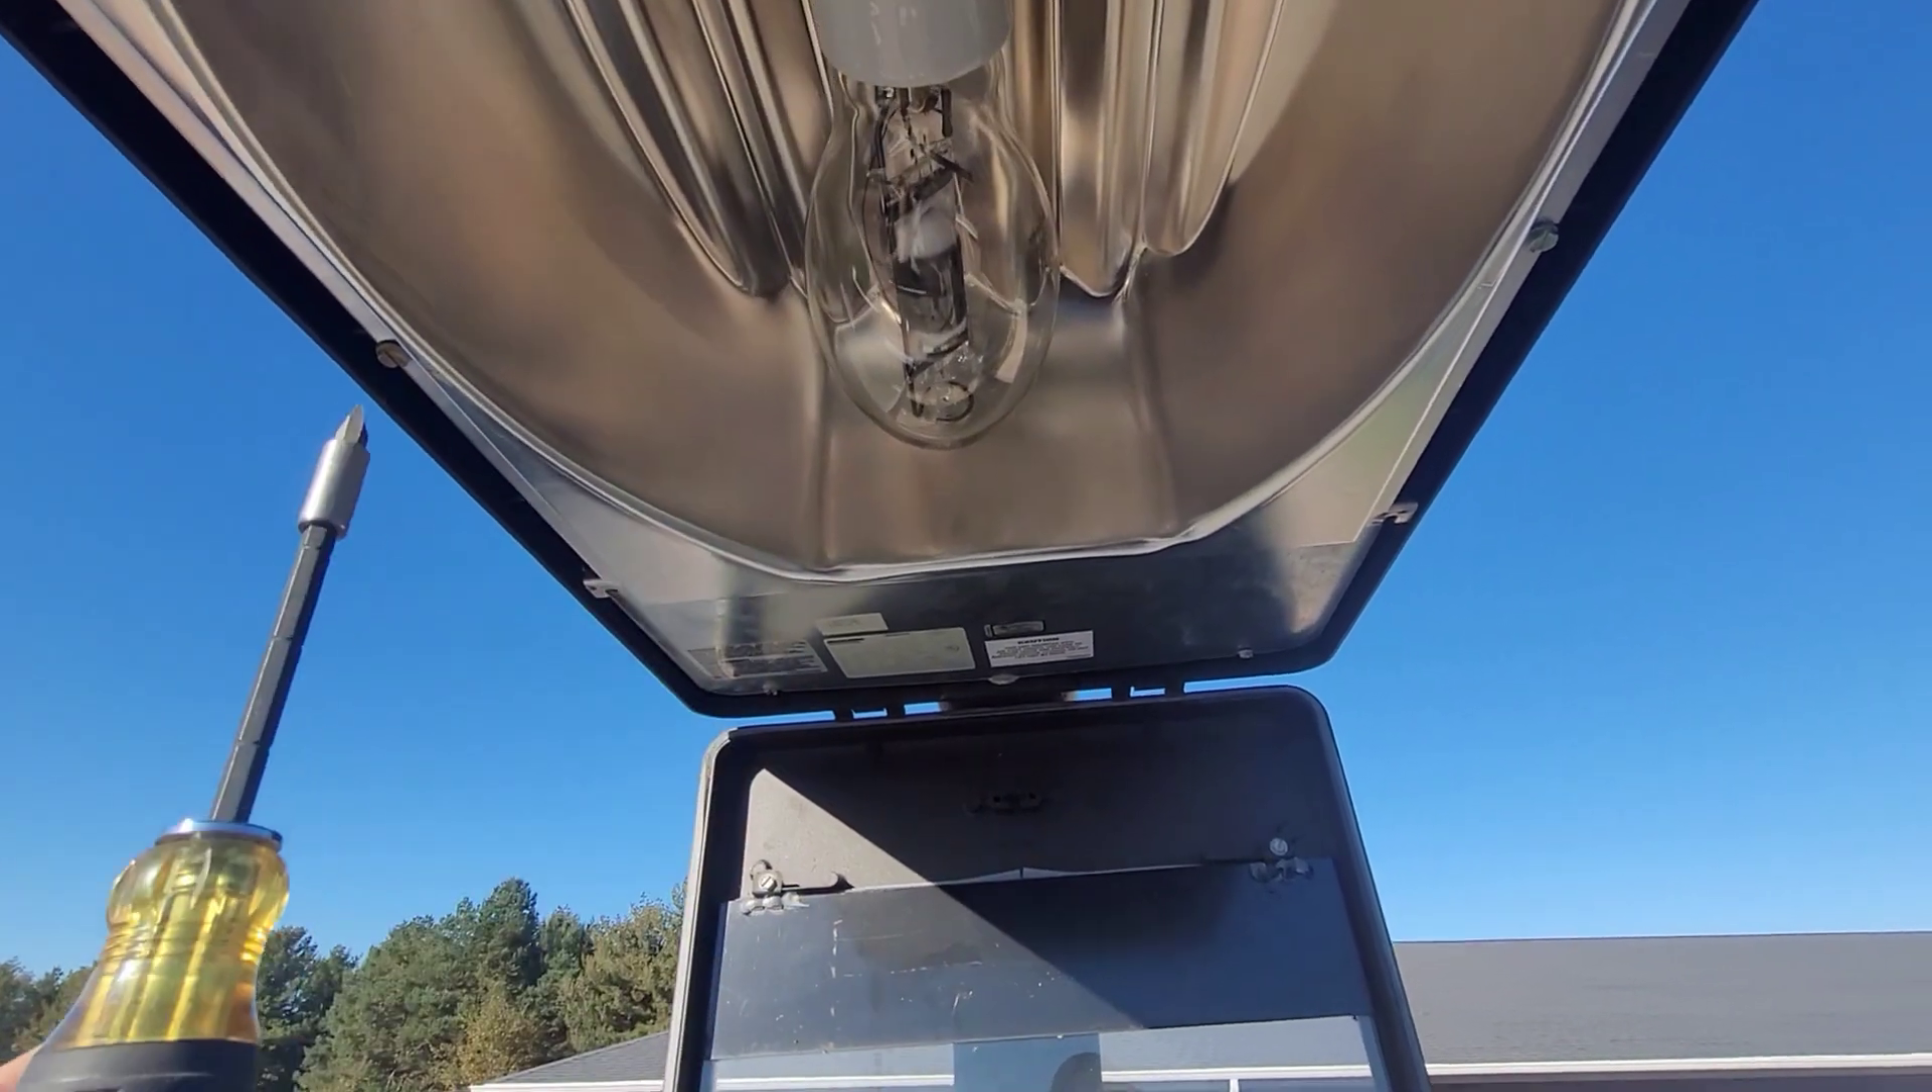So we got the light open we just need to remove this lamp.